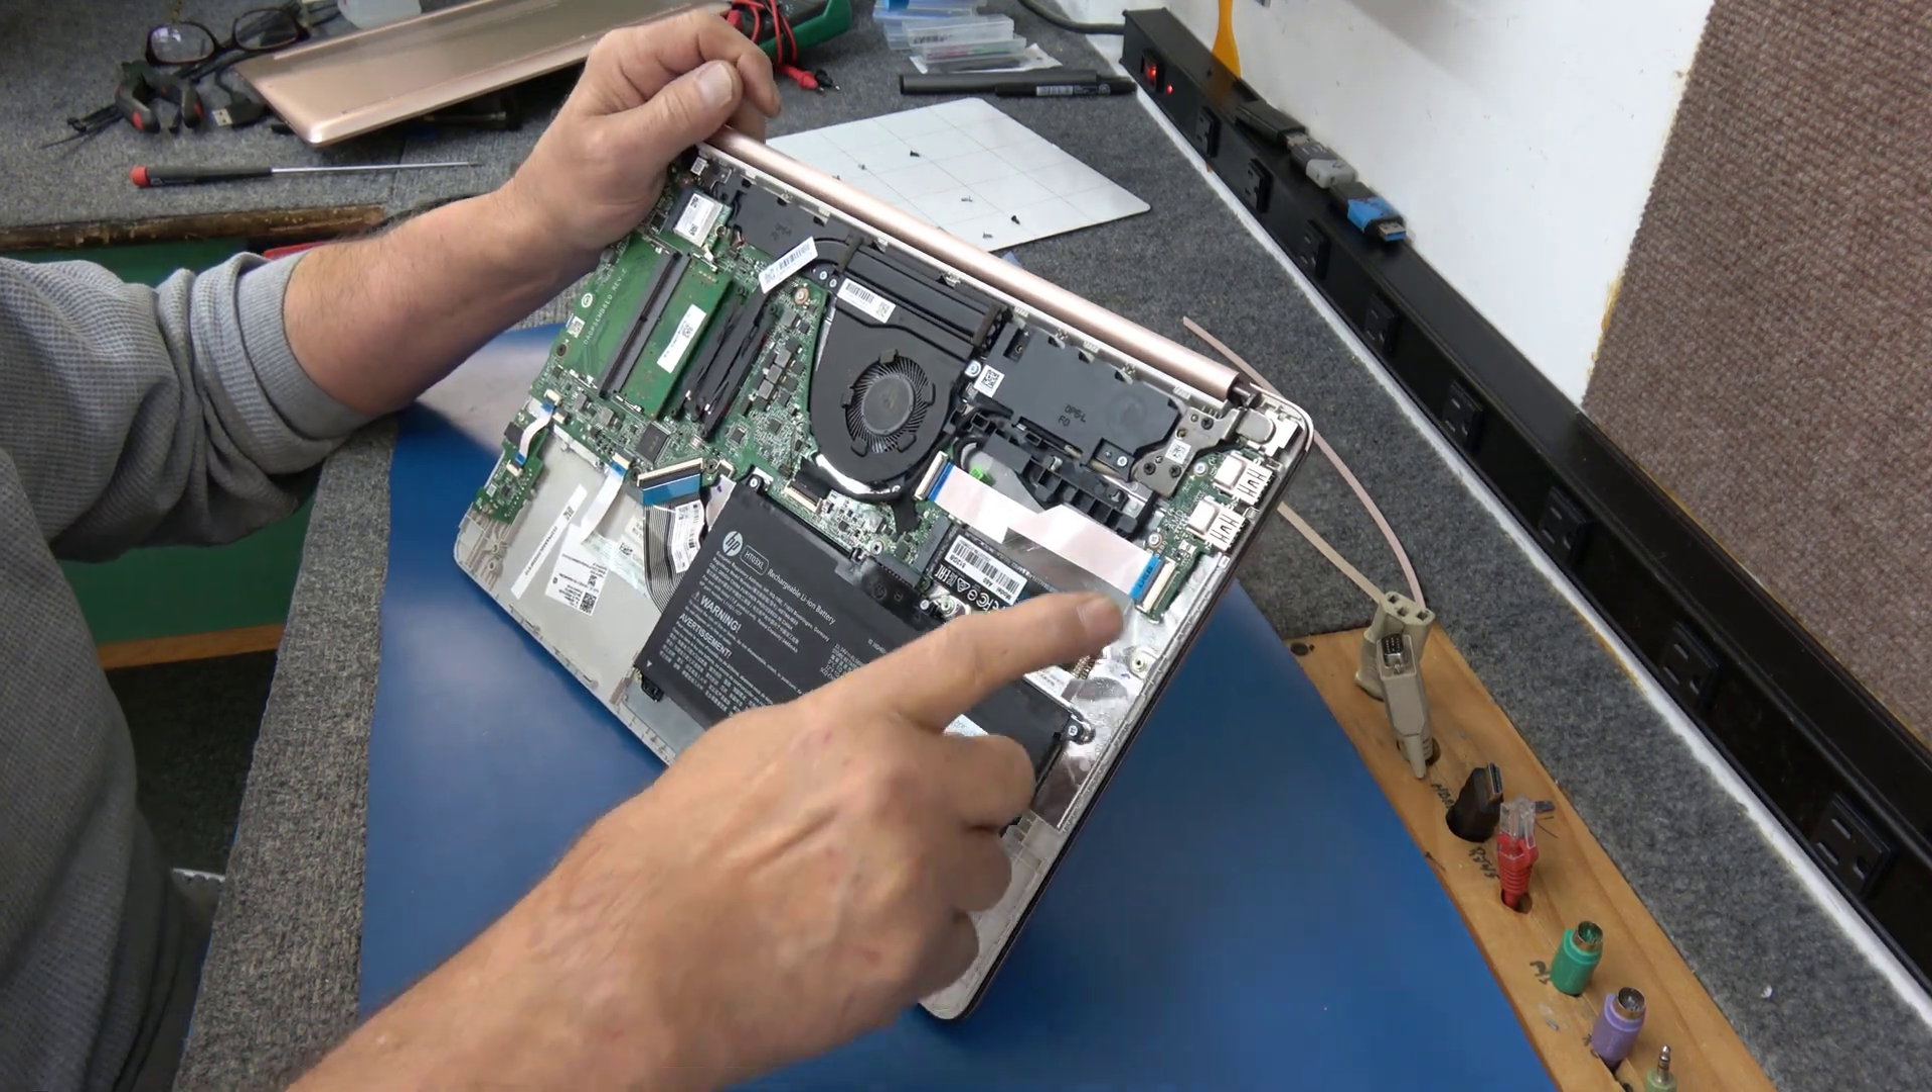All right so we got a new m .2 ssd got the battery put back in so let's go ahead and cover it up.